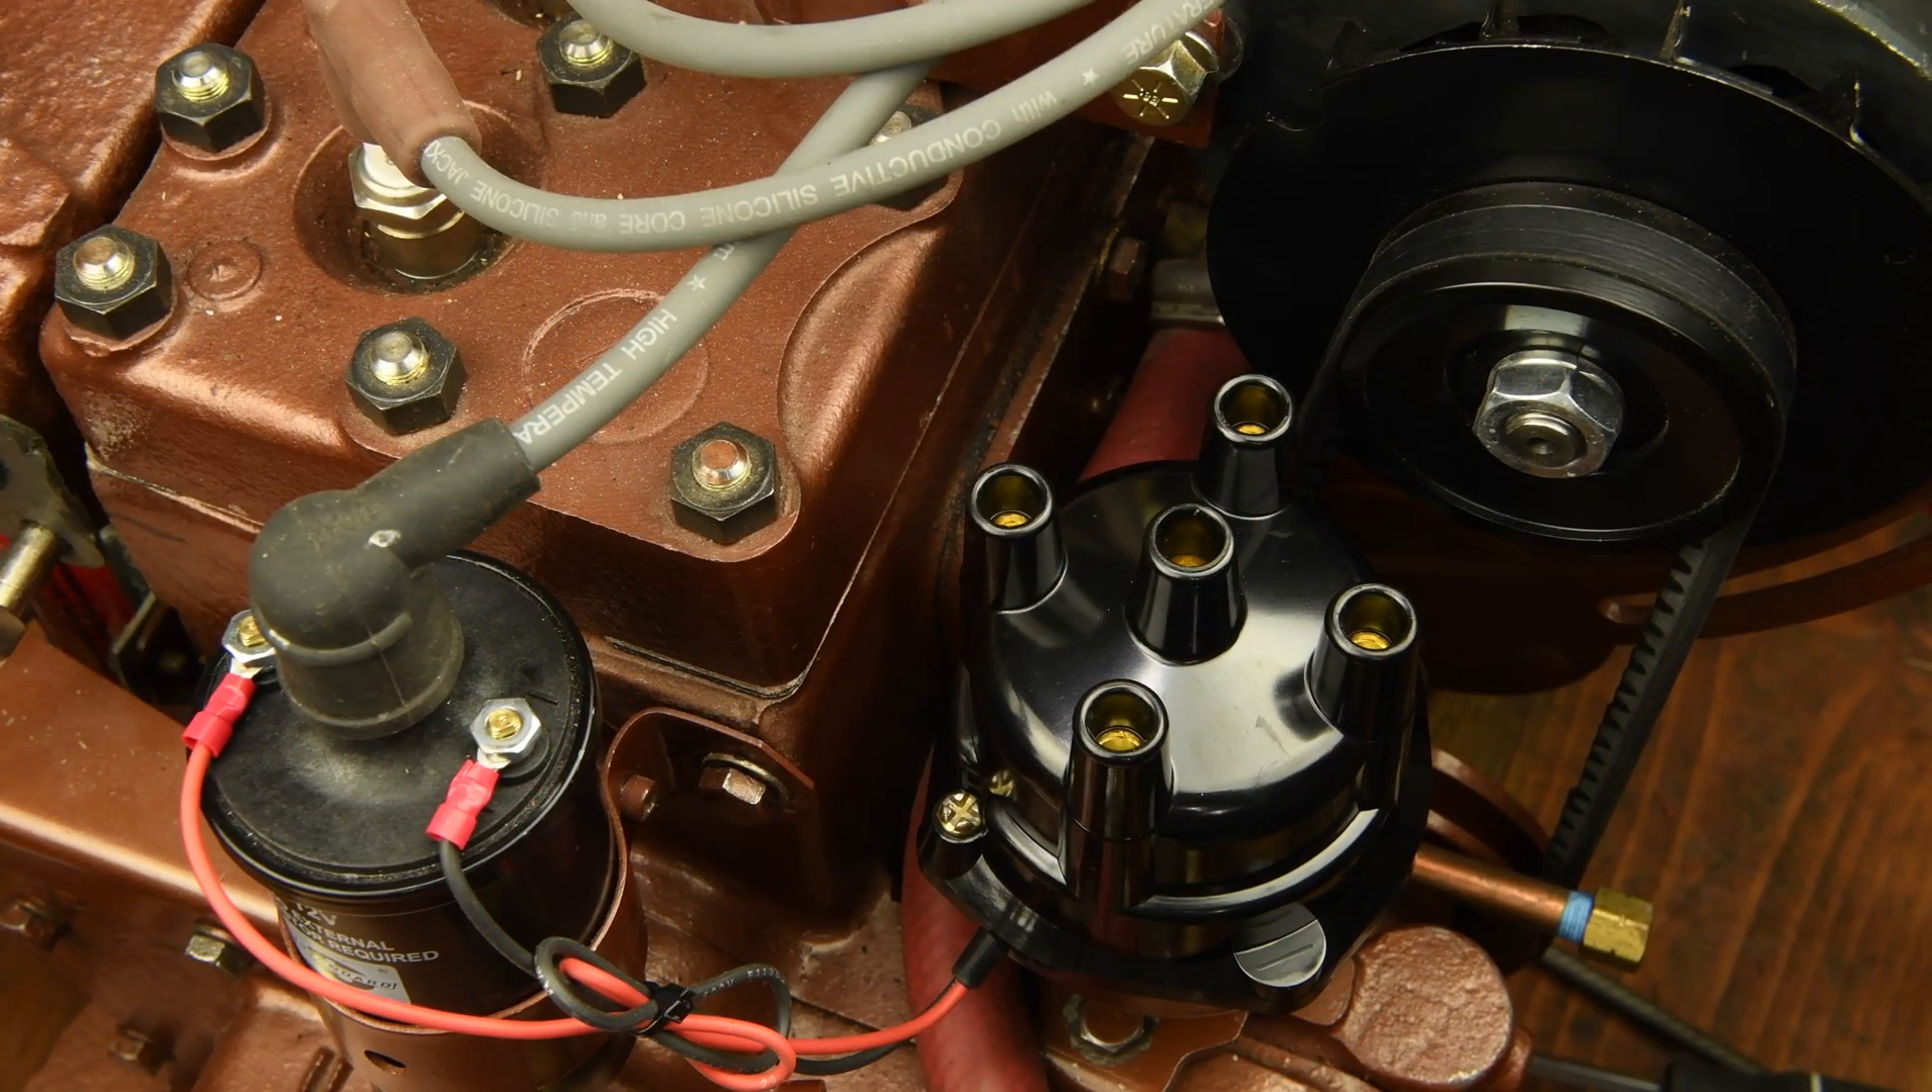All that's left to do now is reinstall our spark plug wires.